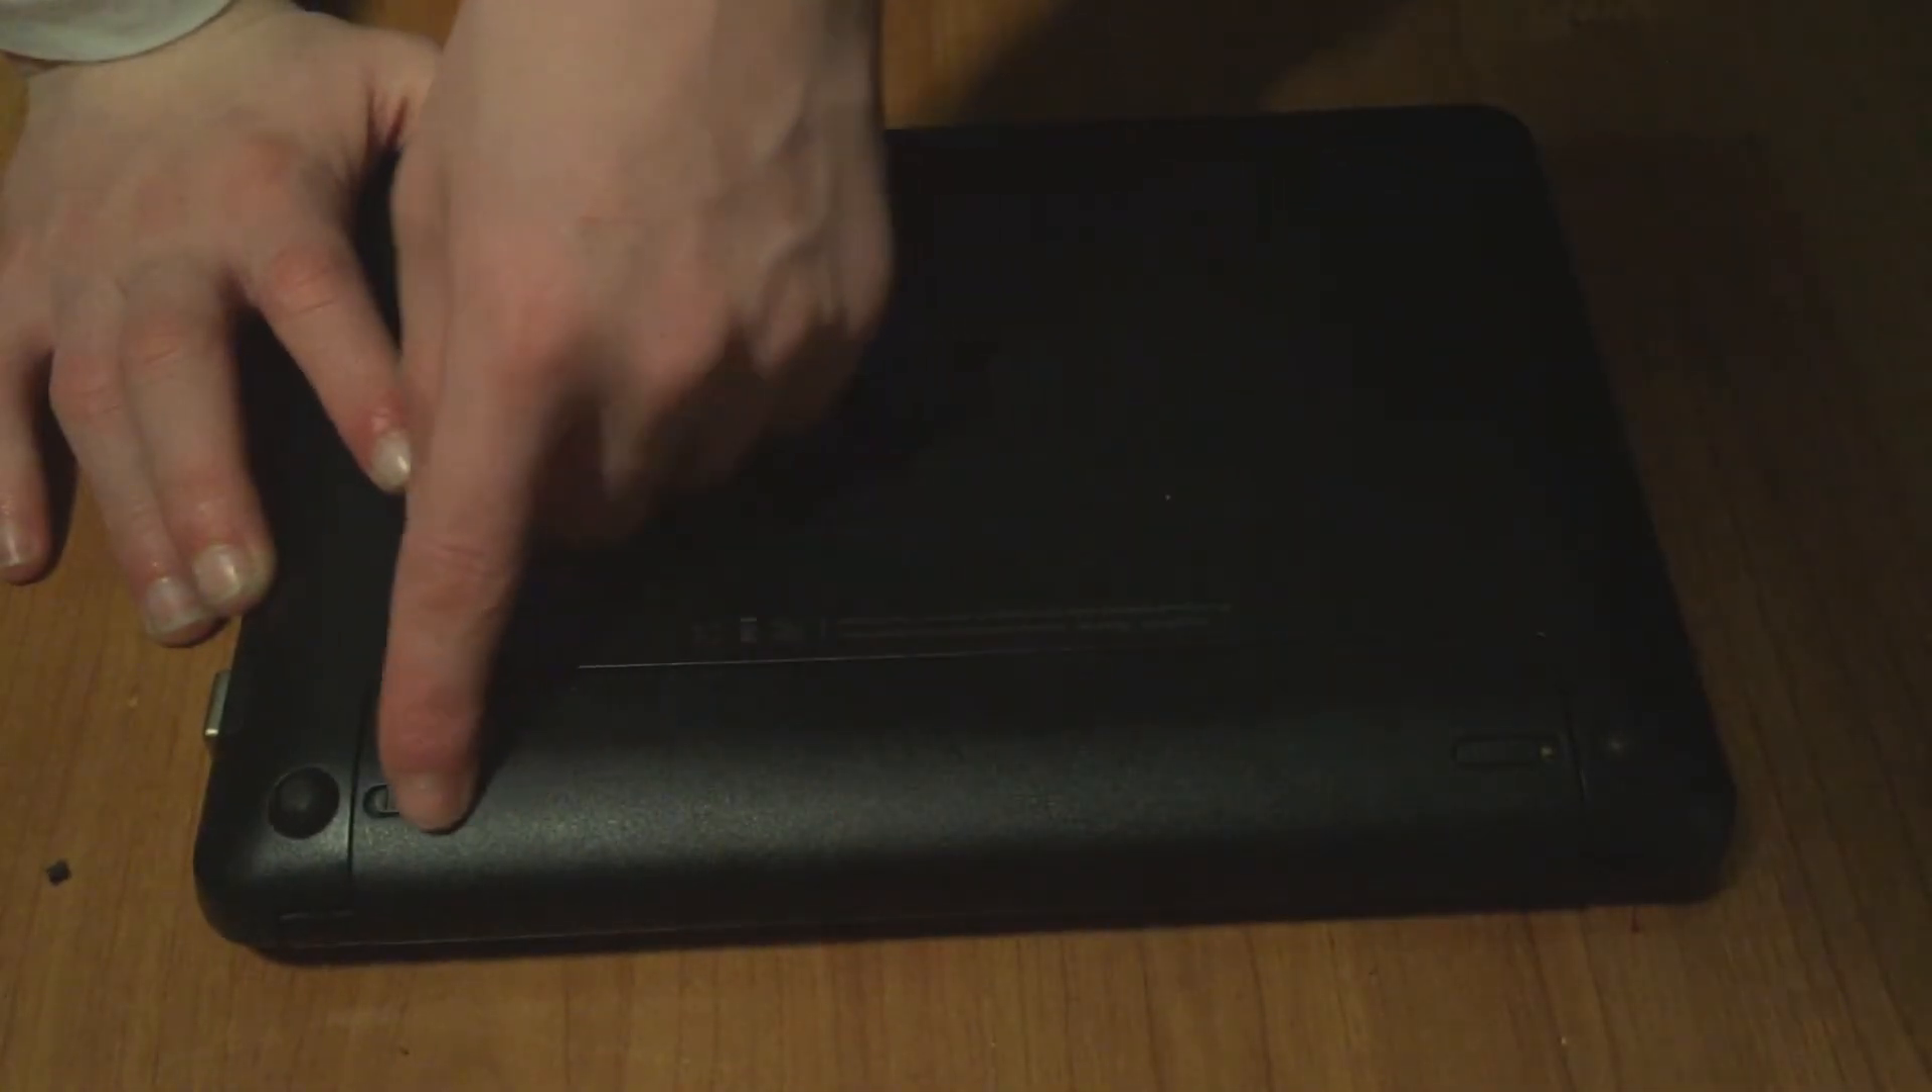And now the bottom now and now the bottom cover is on.